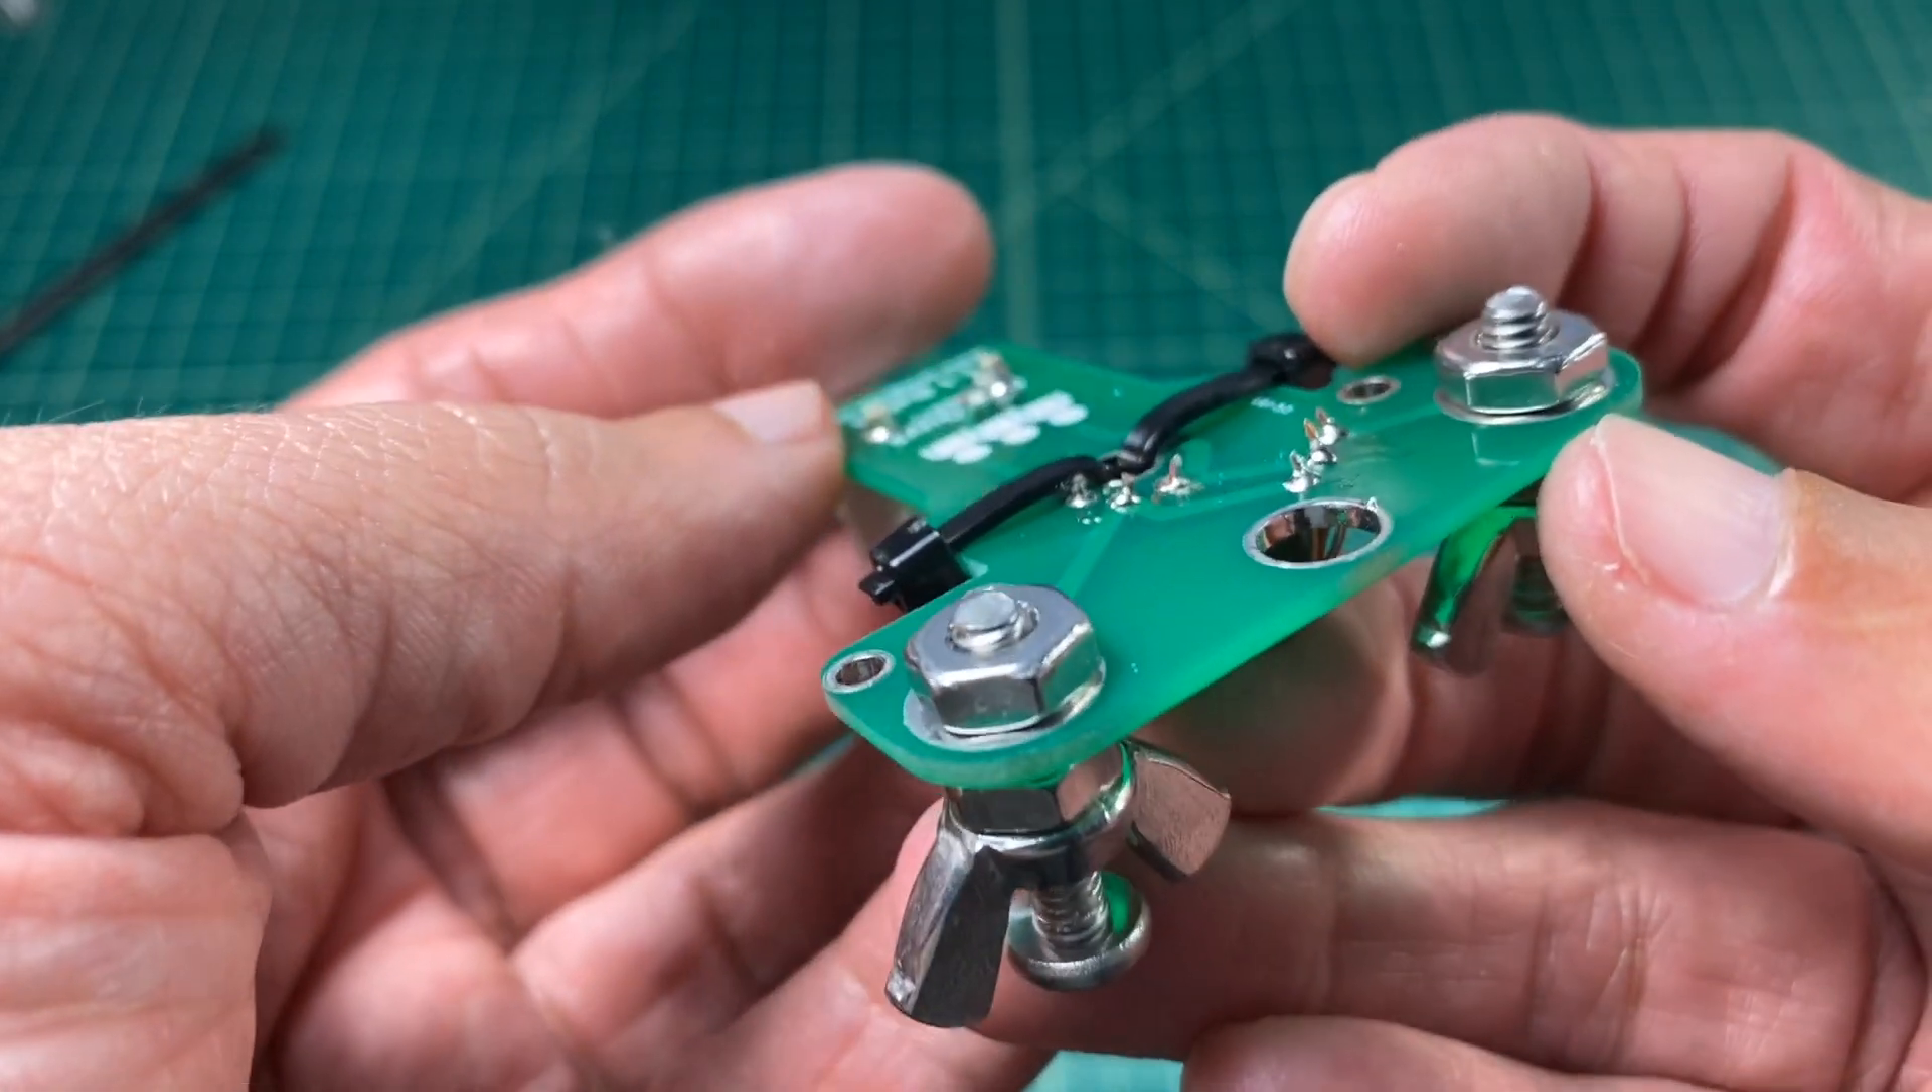And then we mounted the bolts and the wing nuts on there.